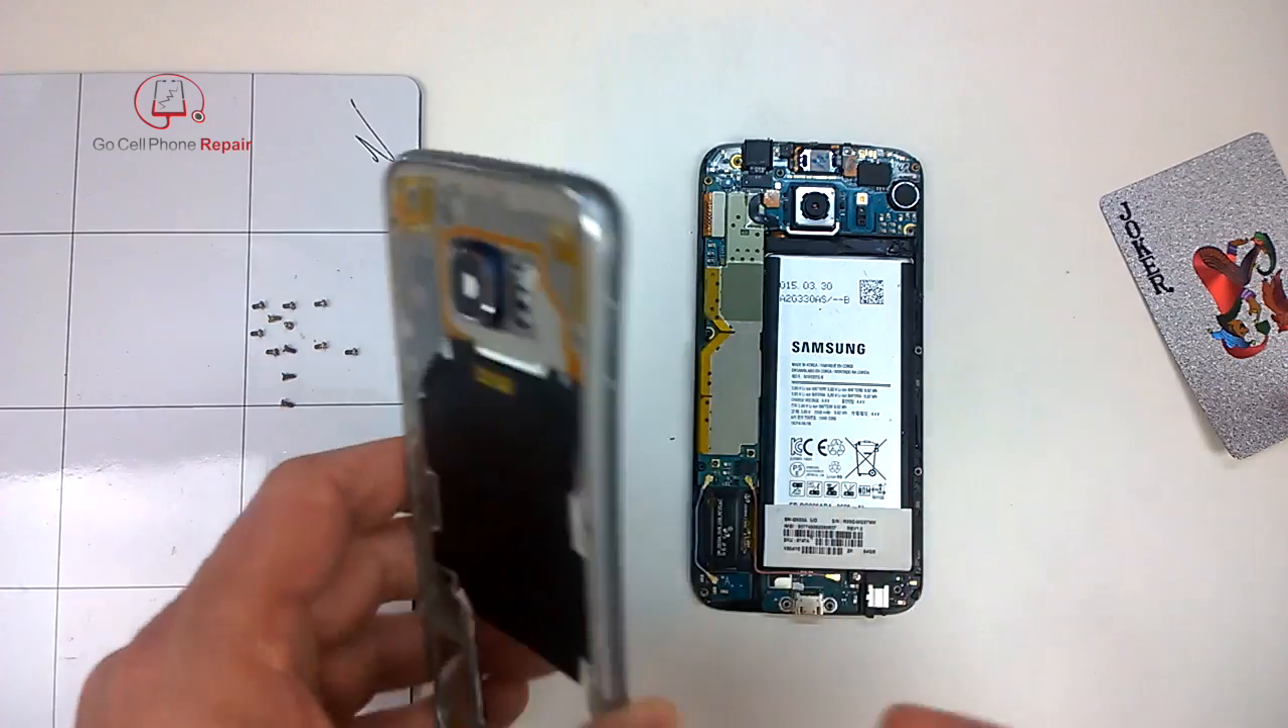And there we have the mid-frame, or the bezel, separated from the phone.